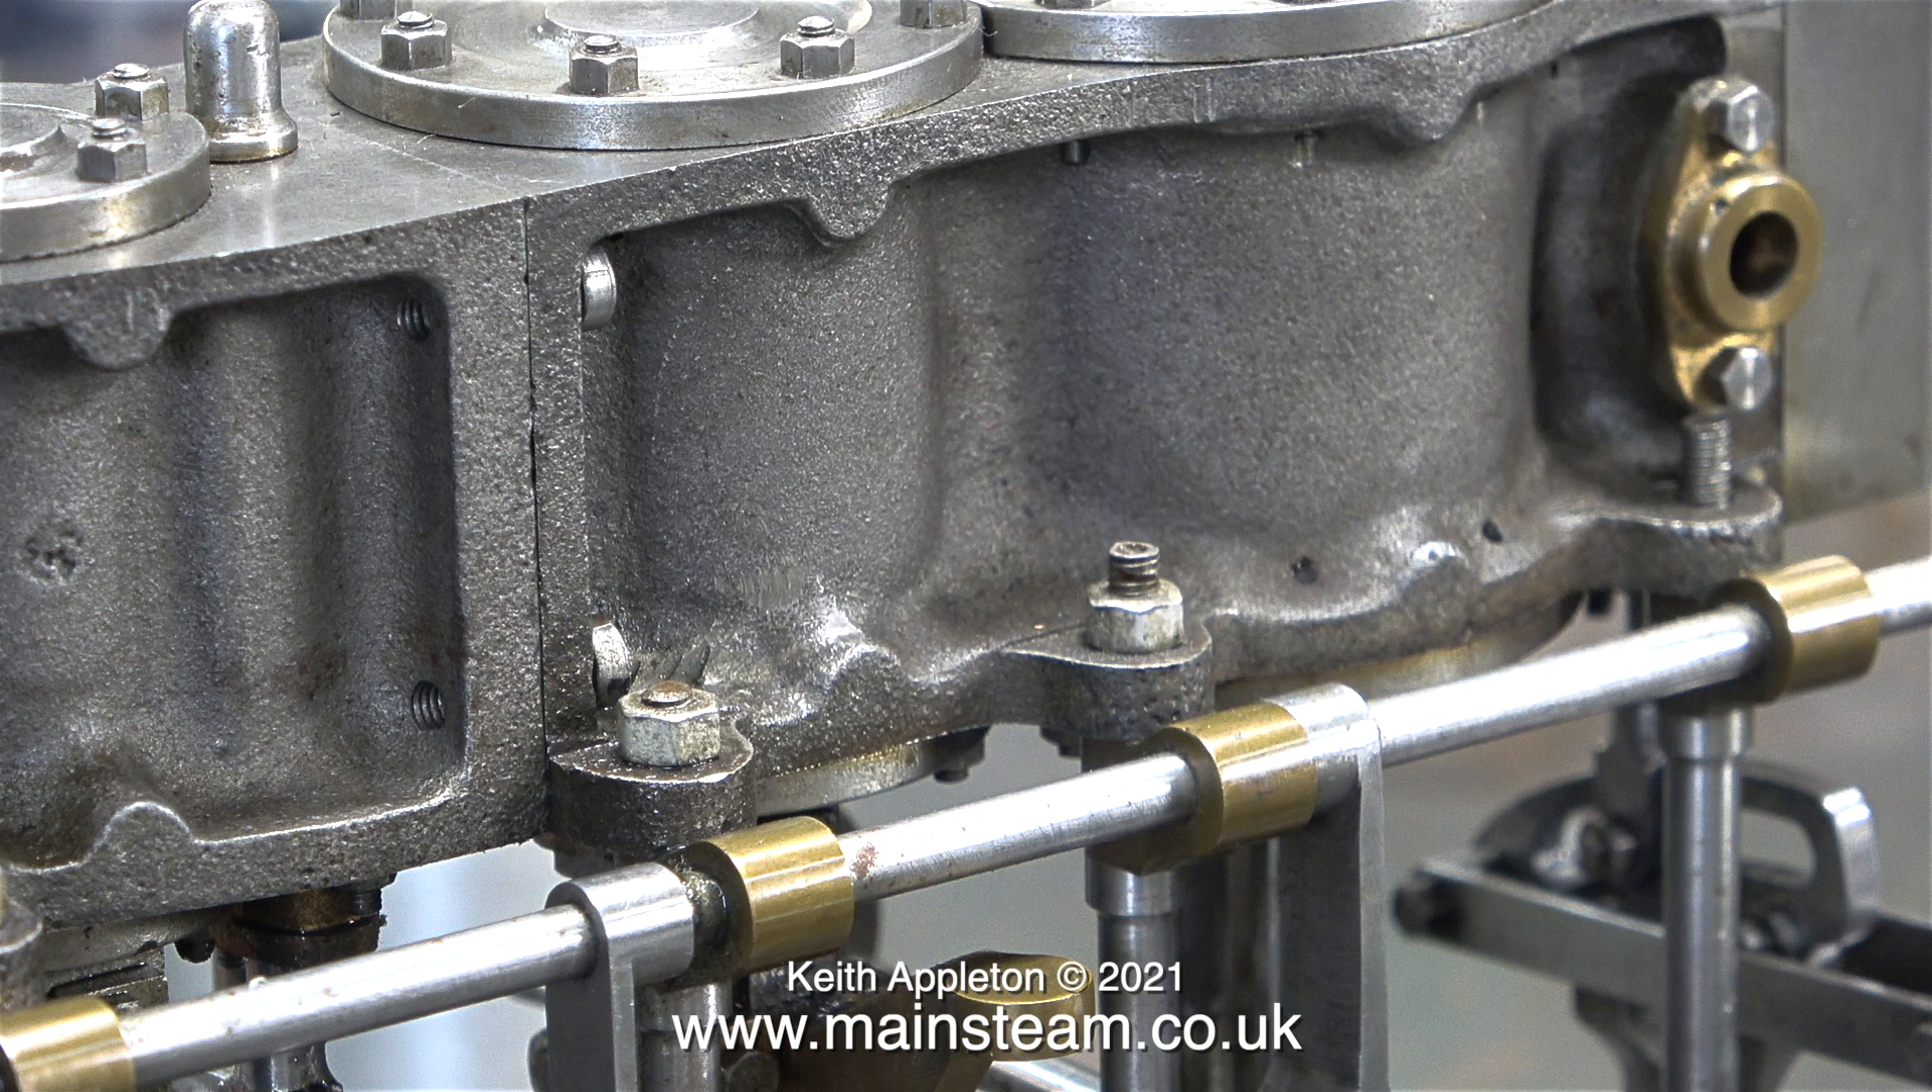Look at how much thread is sticking out of the nut in the centre, and at the right hand side.